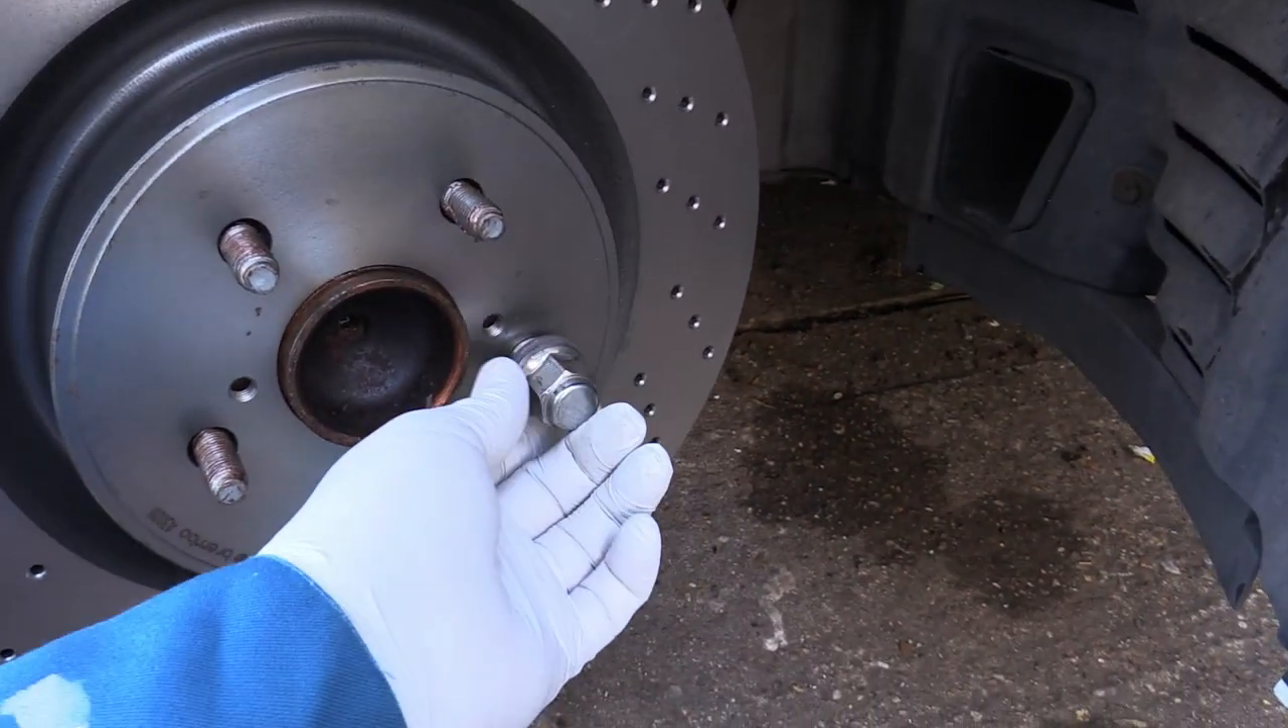That's the new disc in place and it will flop about unless you put a wheel nut on.